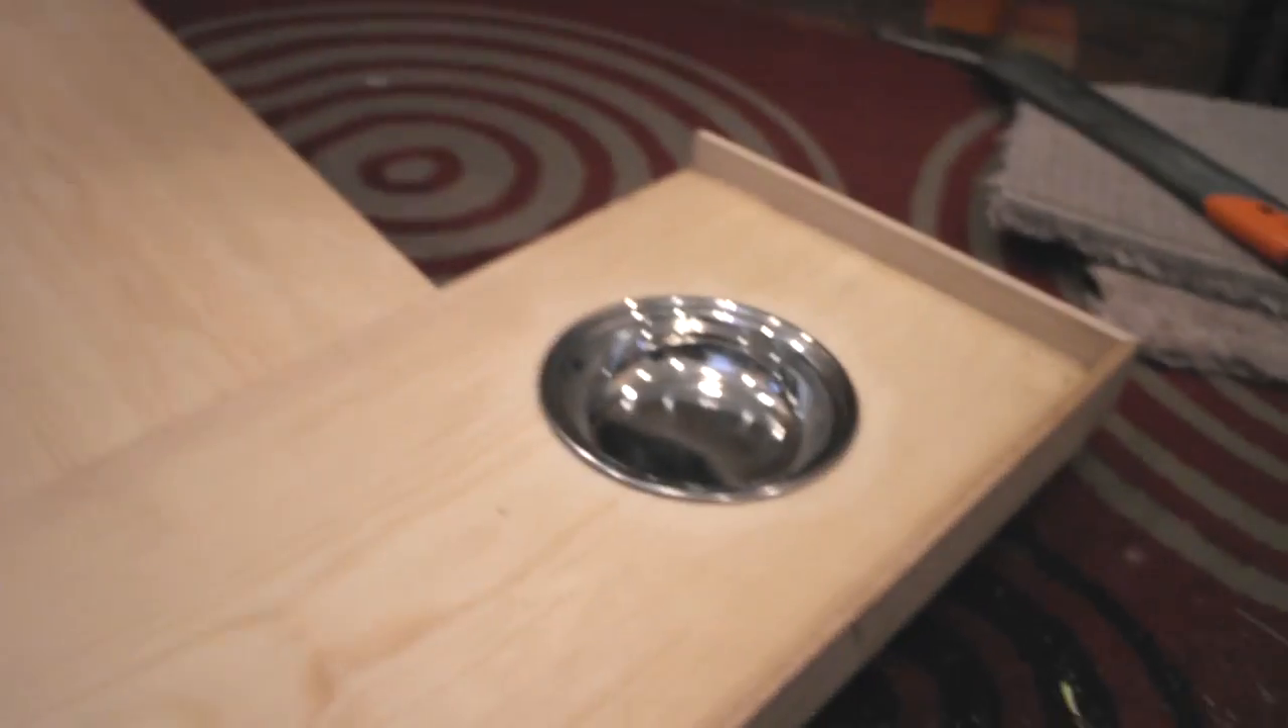And here's what the assembled food and water shelf looks like with the bowls in place.